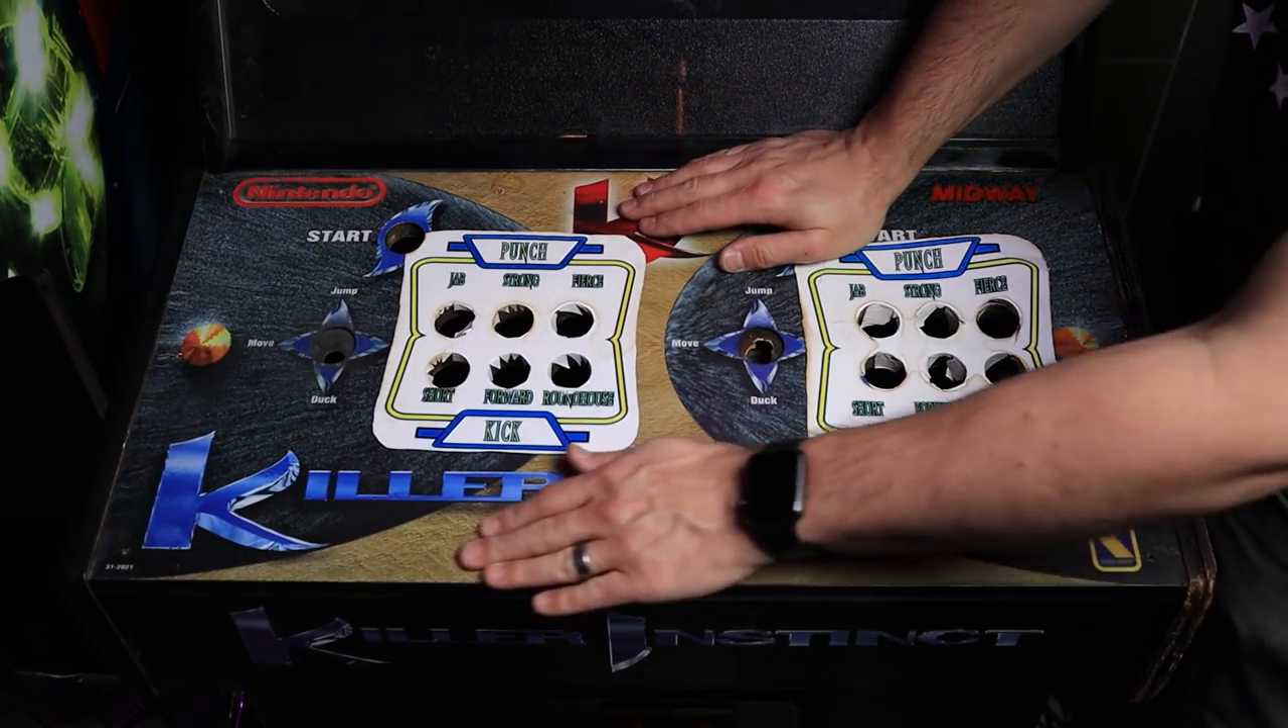All right, so we got all the buttons and the joysticks off, and like I said, I think we might be able to salvage, which I'm stoked about.